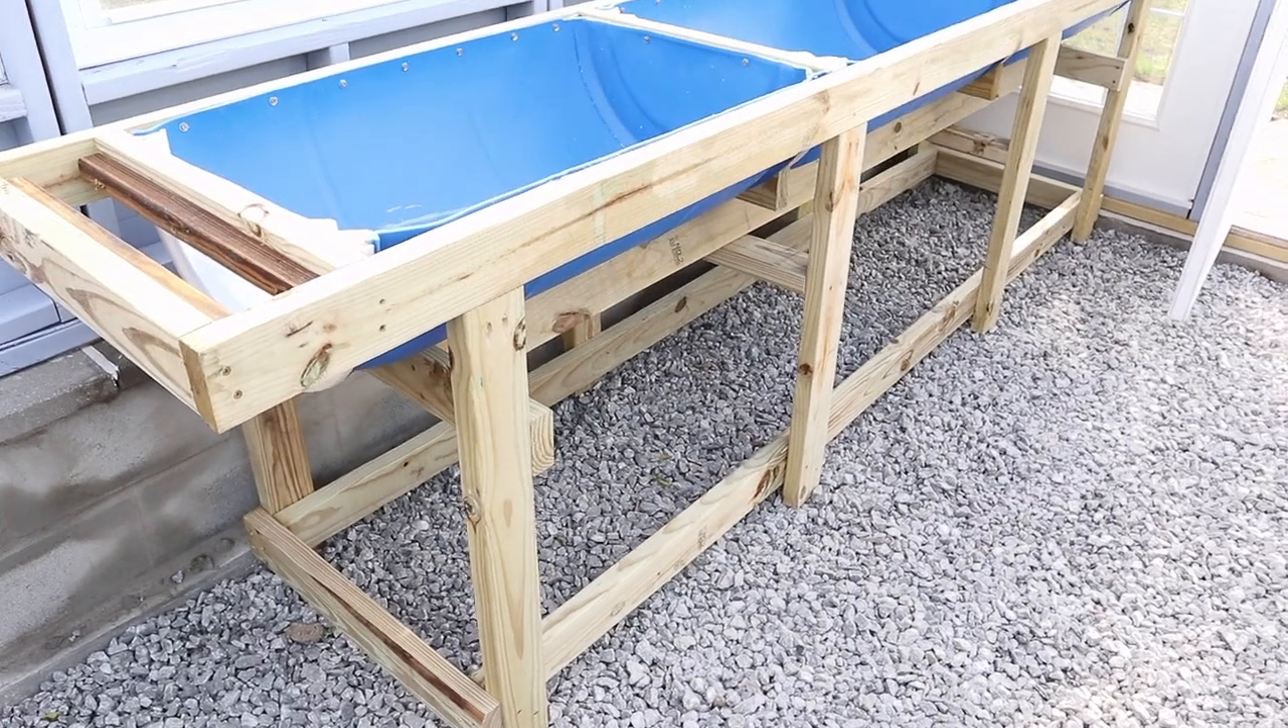I still got to come back and build the shelf underneath but once I get that done I'll join you back here for the wrap-up.